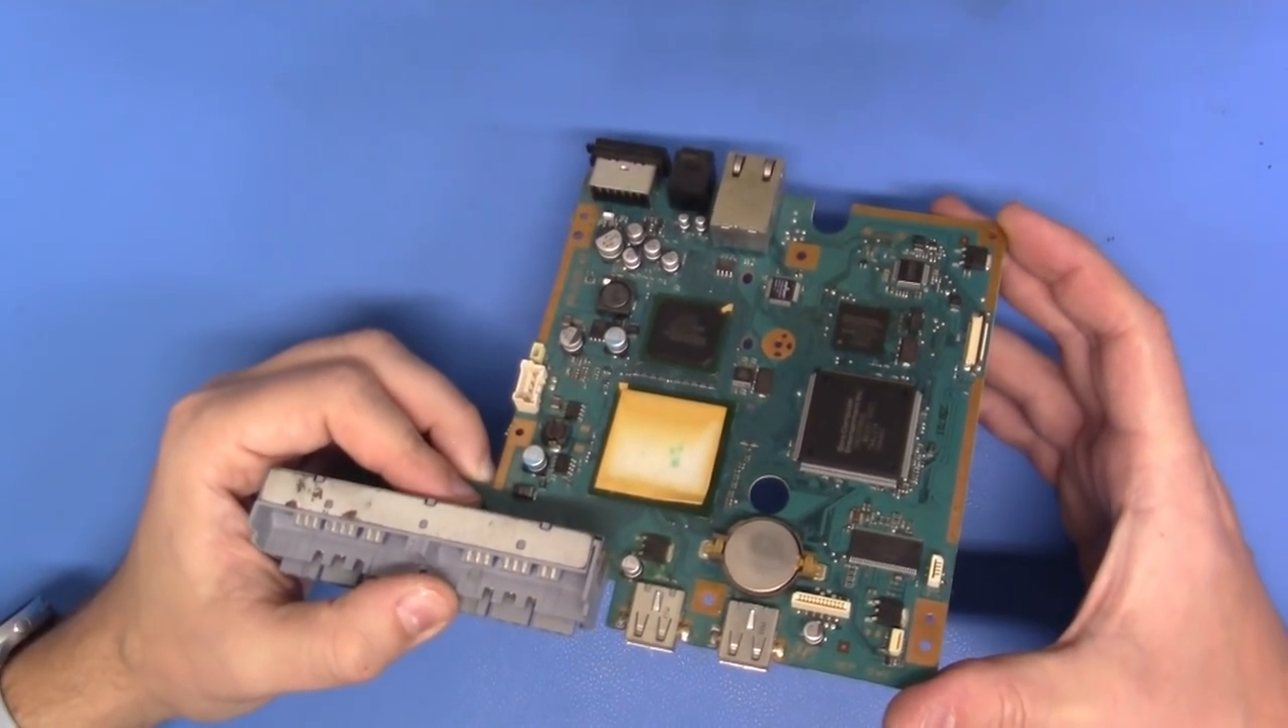Okay, we've got access to the main board.